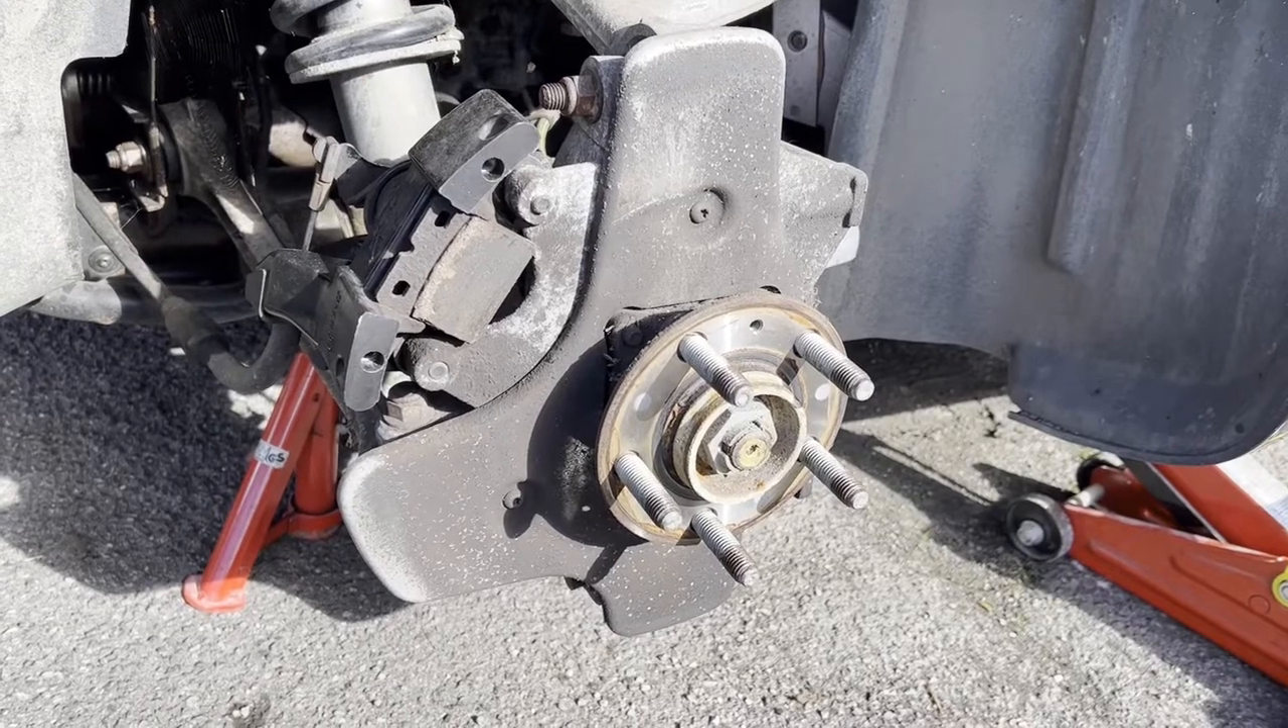Now we have the old disc off and we should be able to move the pad out of the way.